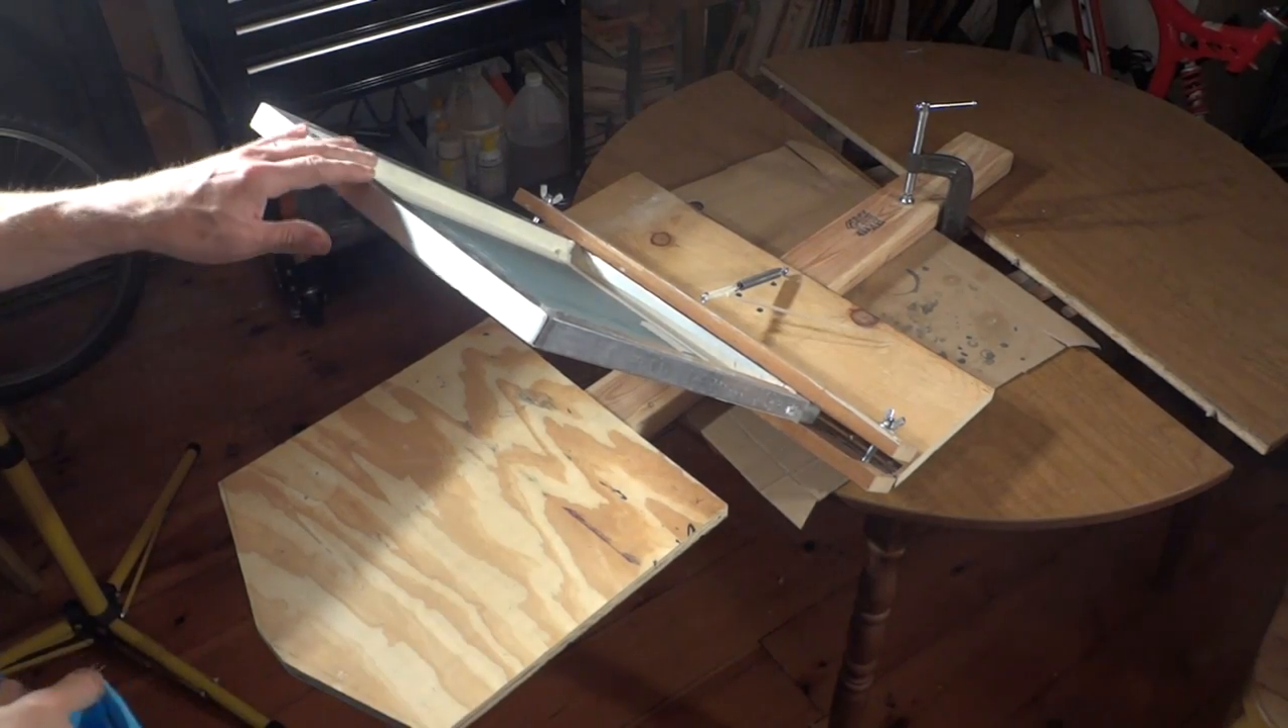Okay, here's the finished screen printing press. I have it mounted to a kitchen table just using a C clamp here.